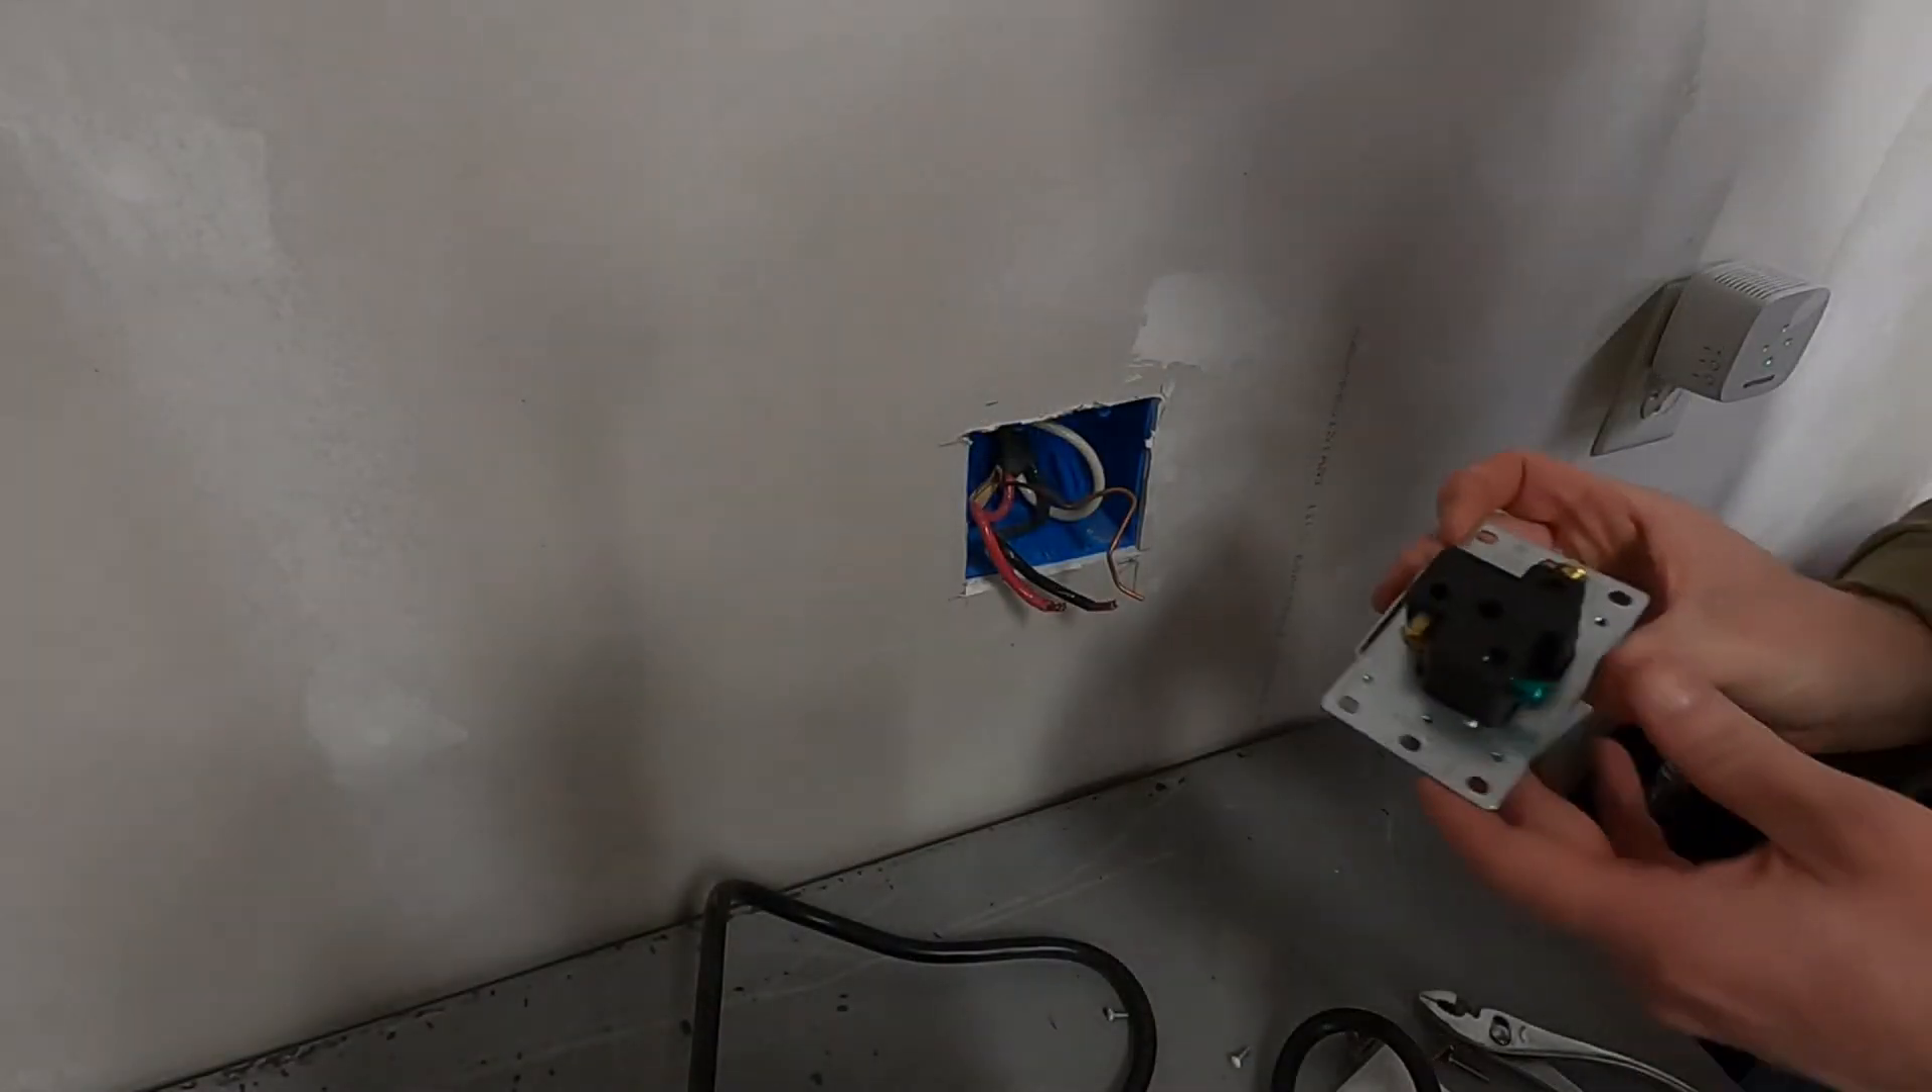Now we just need to put our new outlet in.